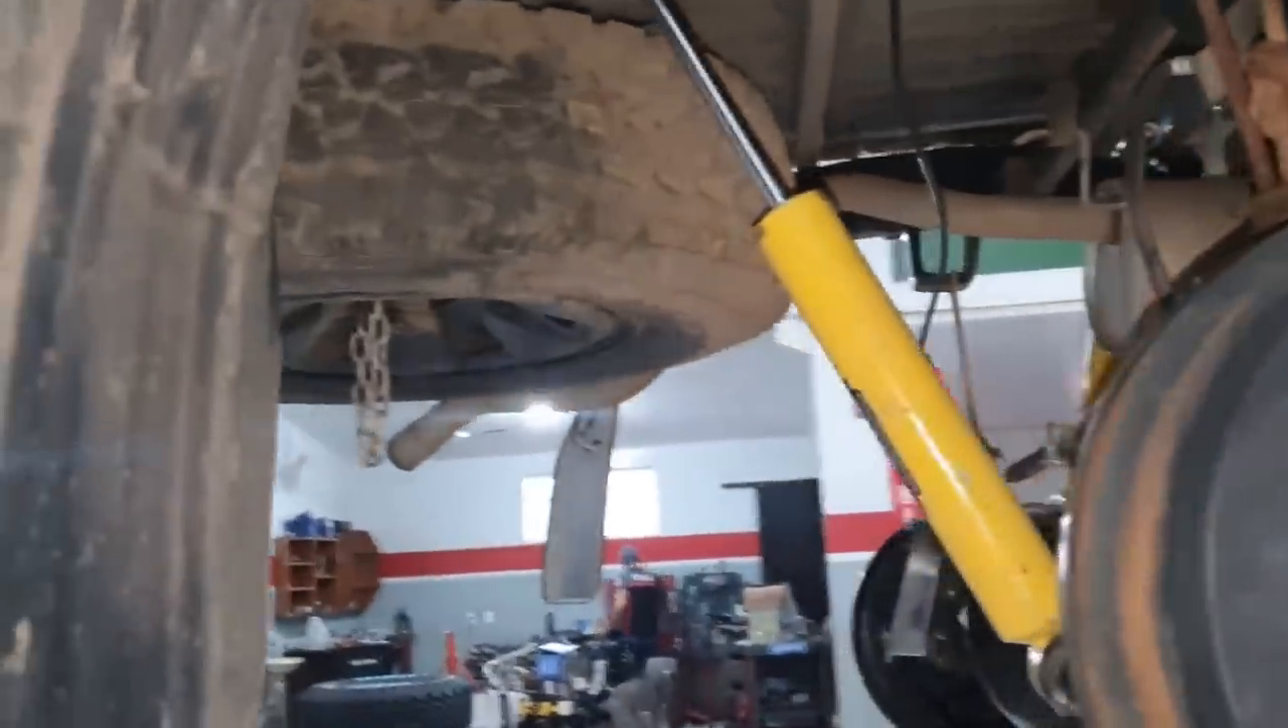O amortecedor Offshocks está aqui instalado.